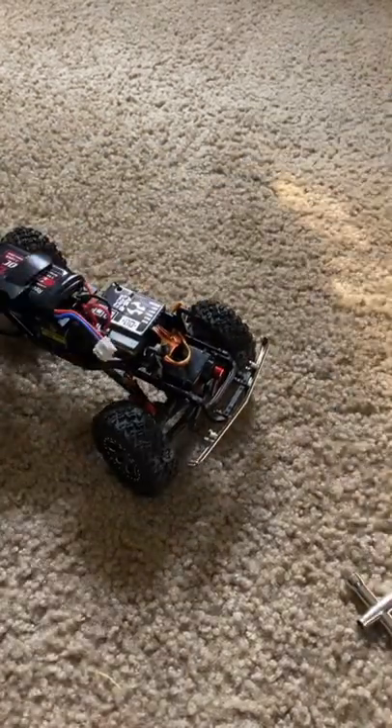So, I don't have the body on right now because I just want to test and make sure everything's right.